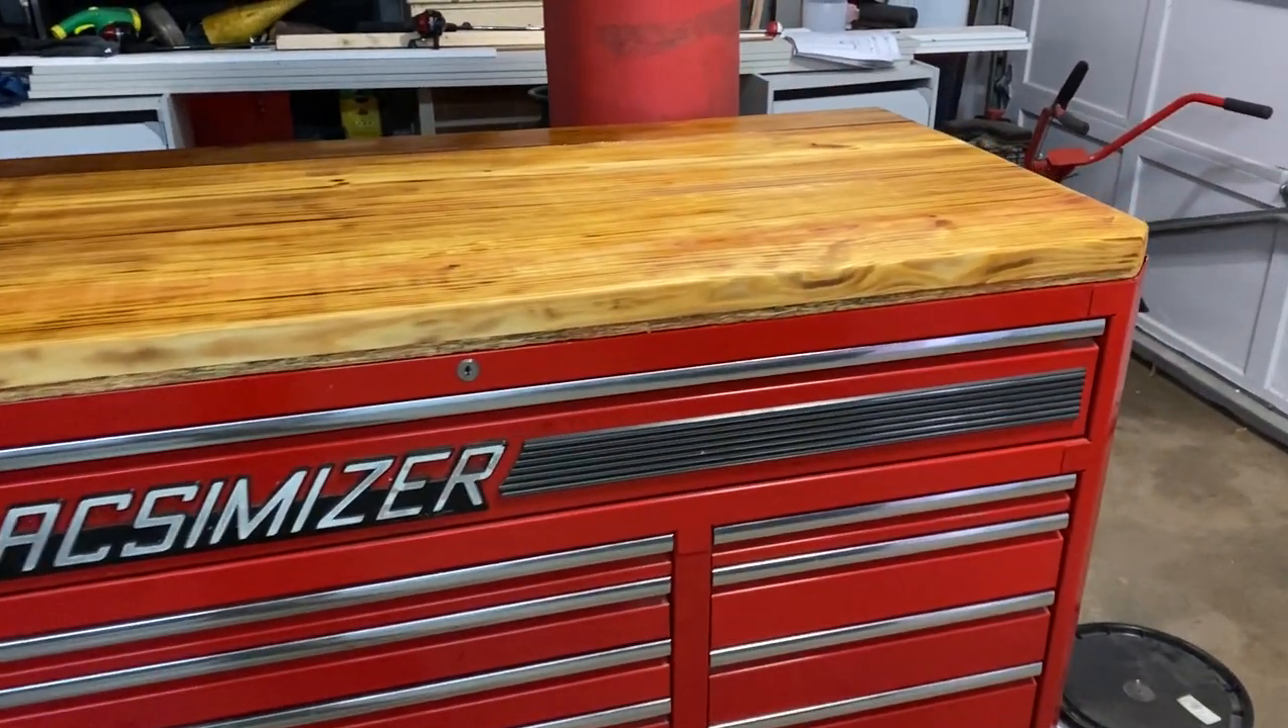We have put three coats of linseed oil on the lid there we have it attached to the top of the toolbox.